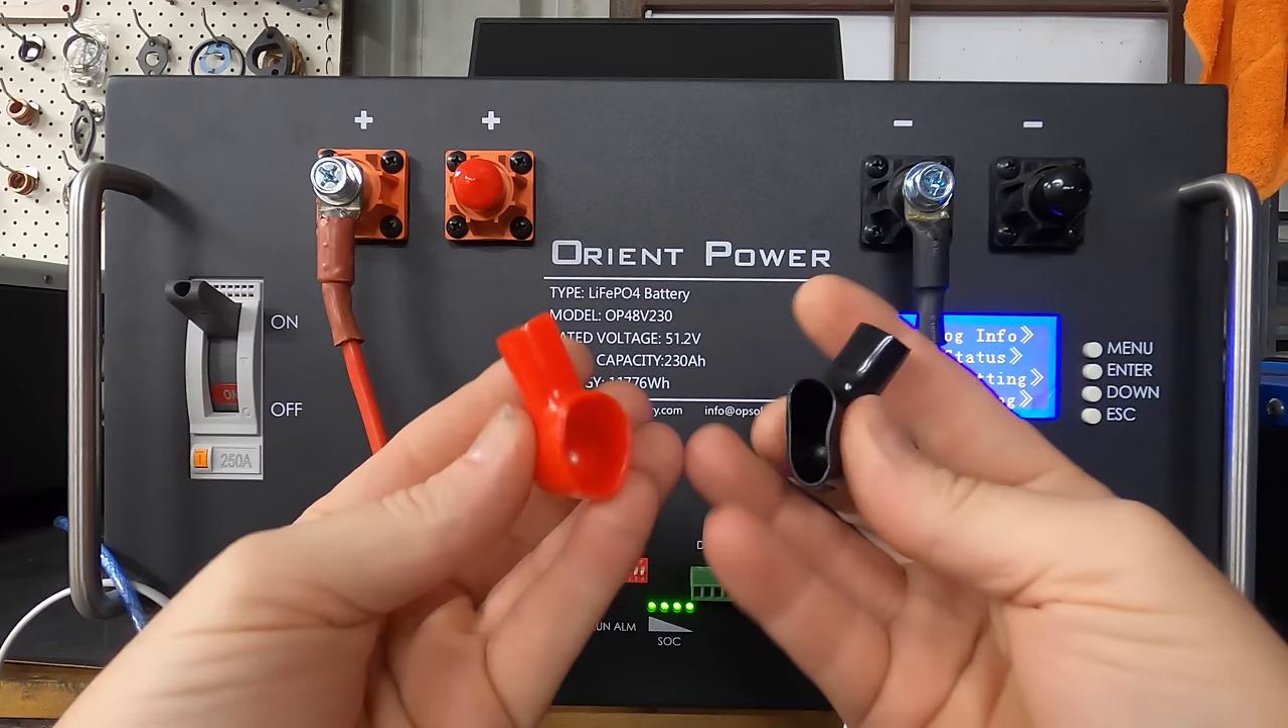We did get a couple of little boots that i neglected to put on so far.